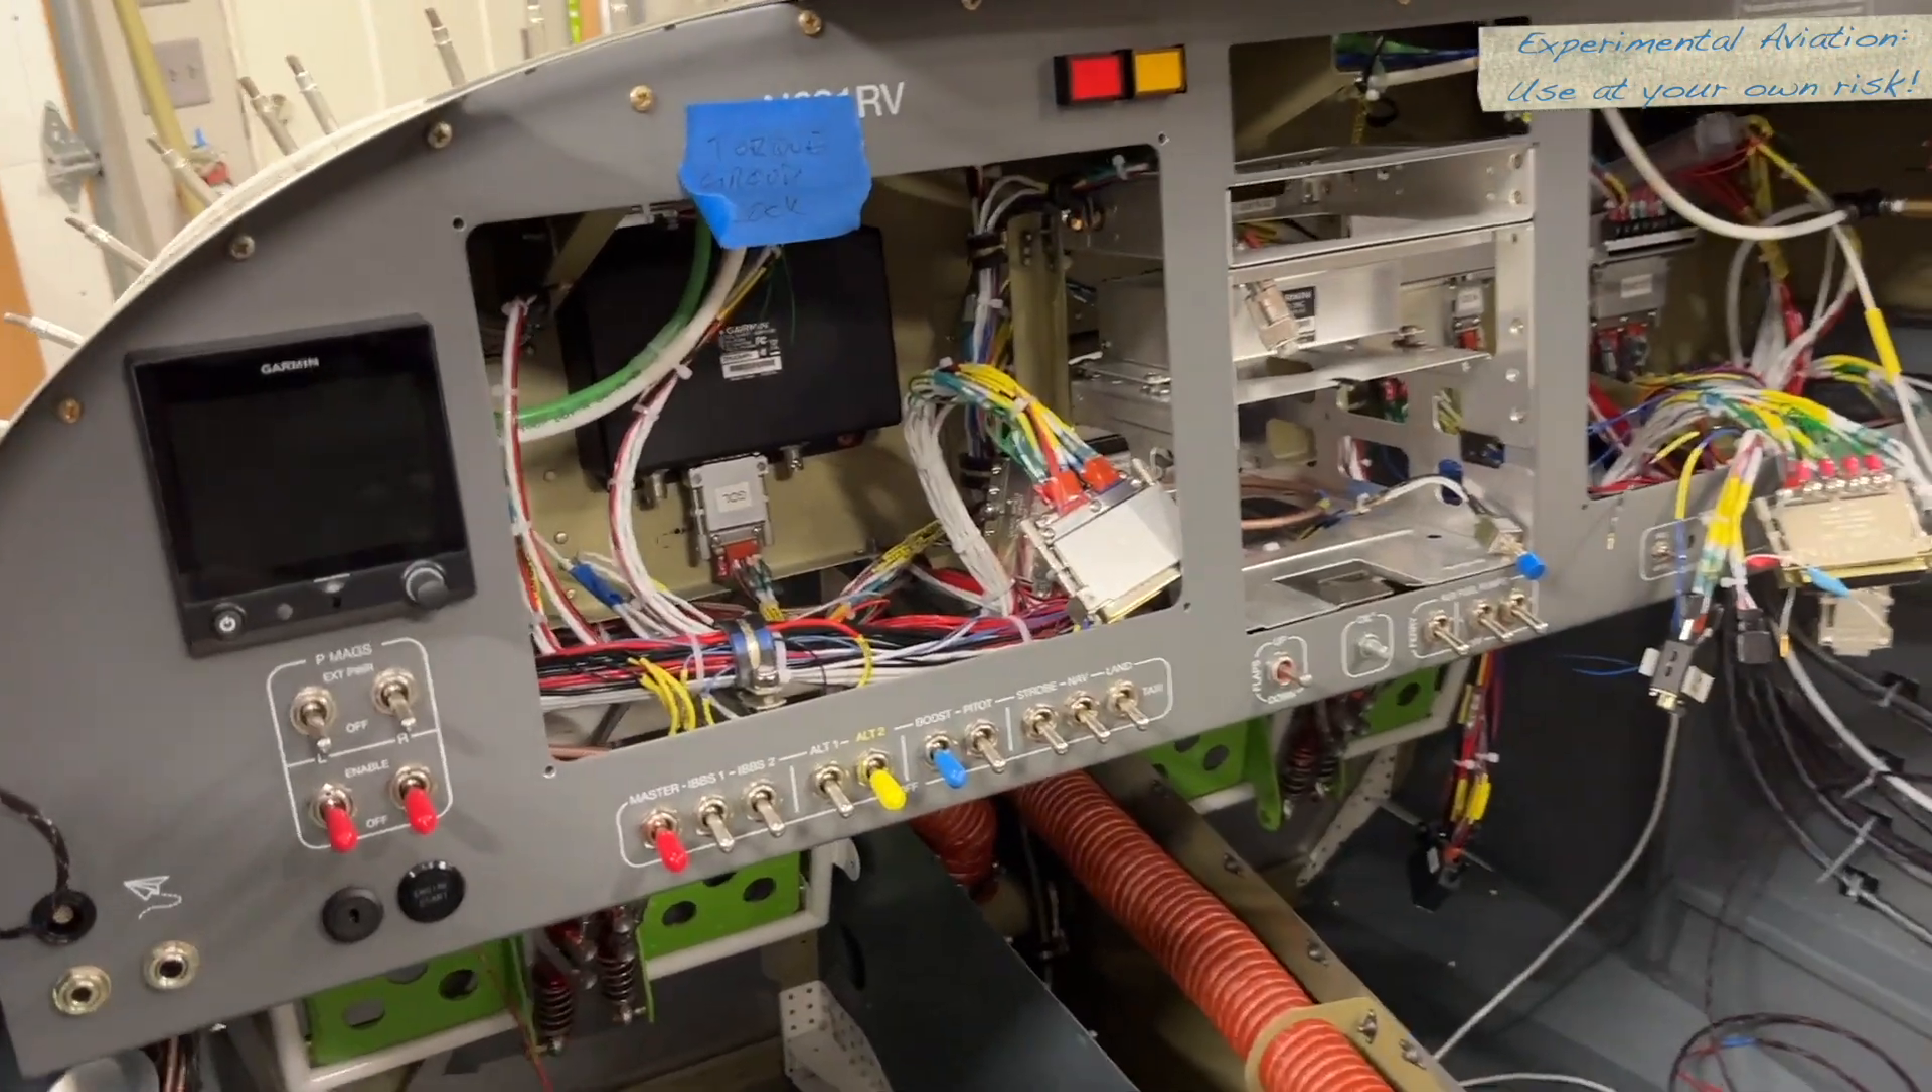If you look at the panel, most of the wiring is in place.